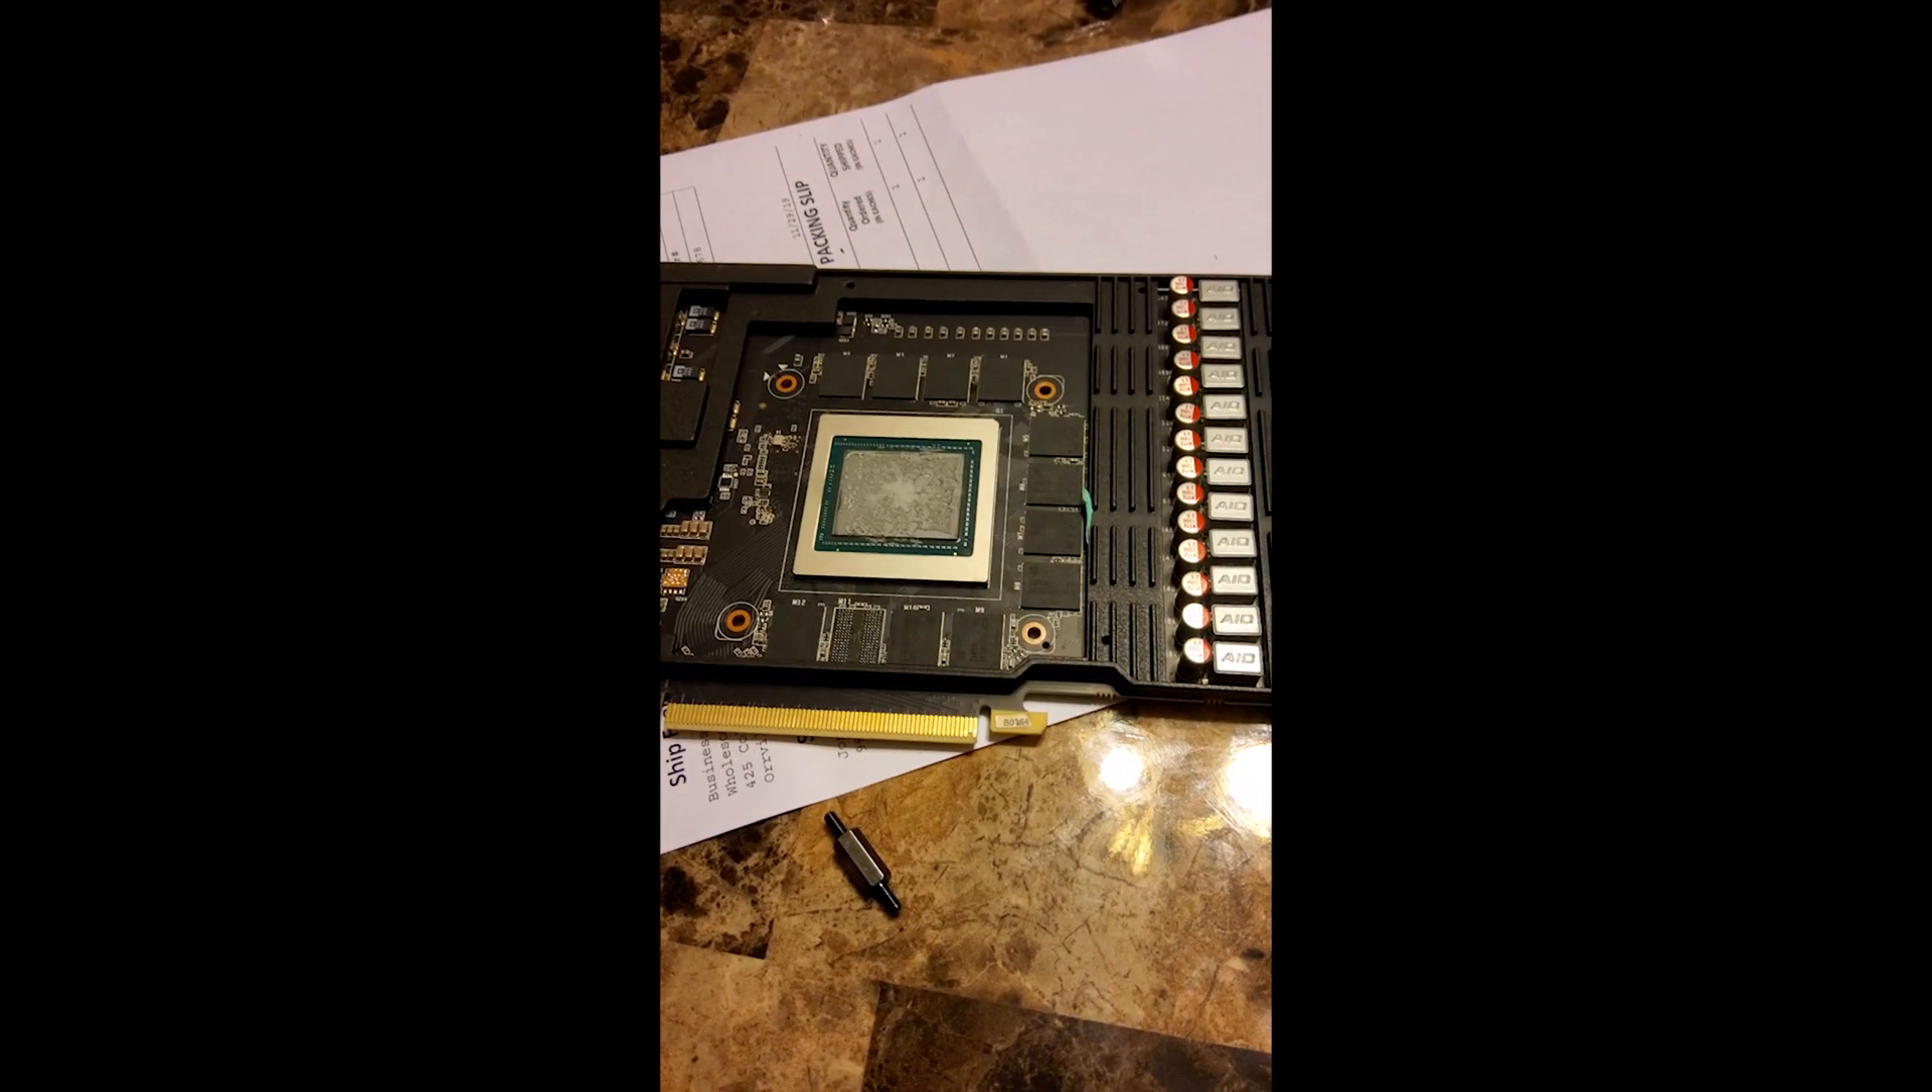So we got the fan off there and as you can see we've got our gpu exposed.